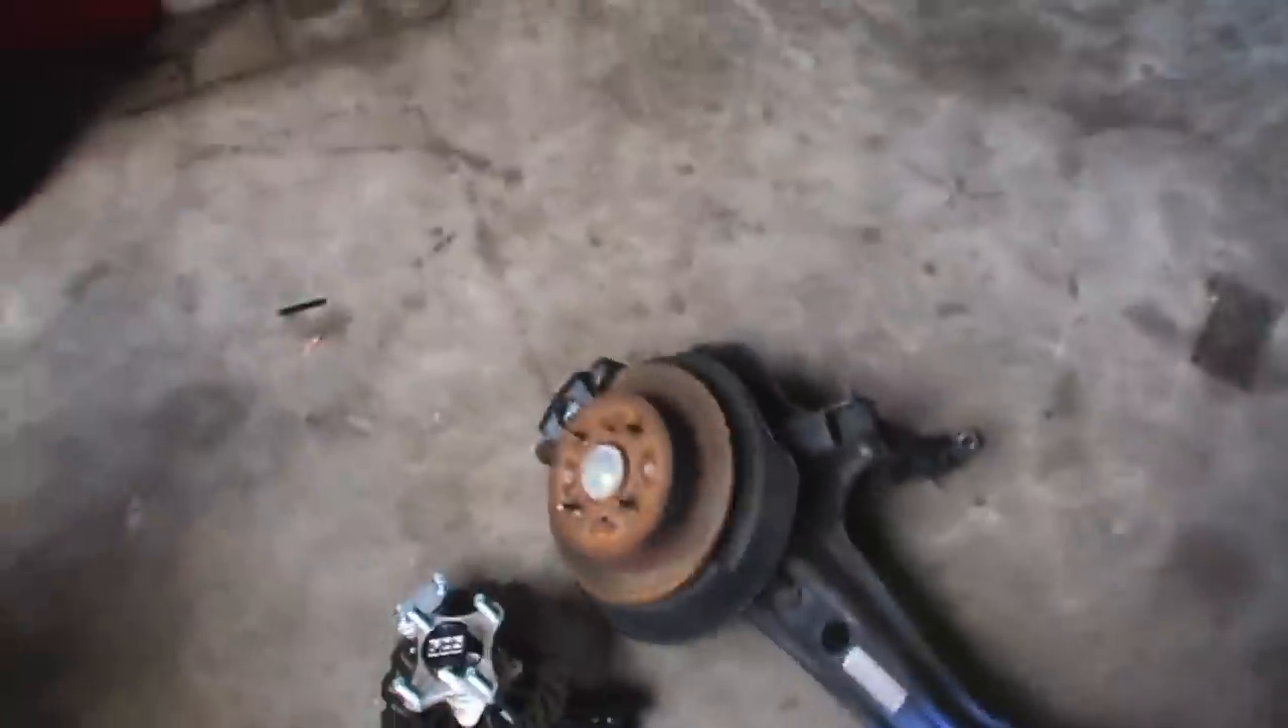And then over here i've already removed the oem trailing arm and i have it here on the ground with the fcs rear trailing arm.